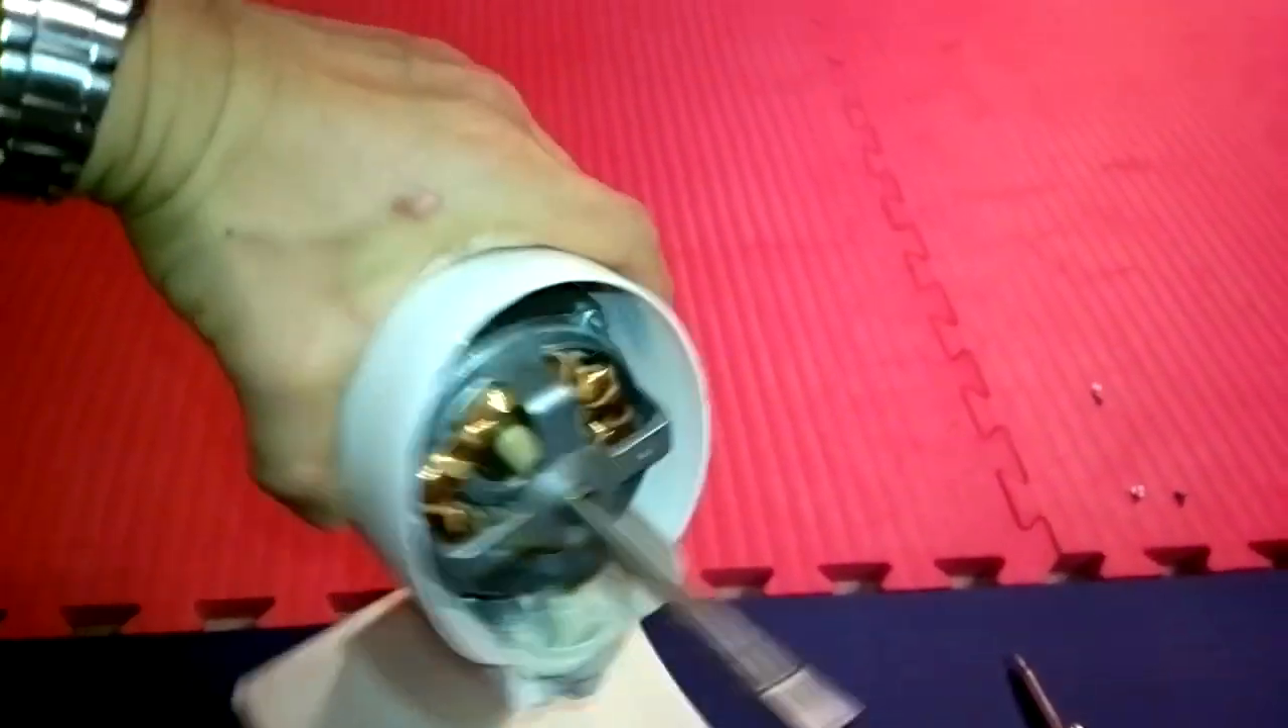So now you can see the fan motor is exposed.